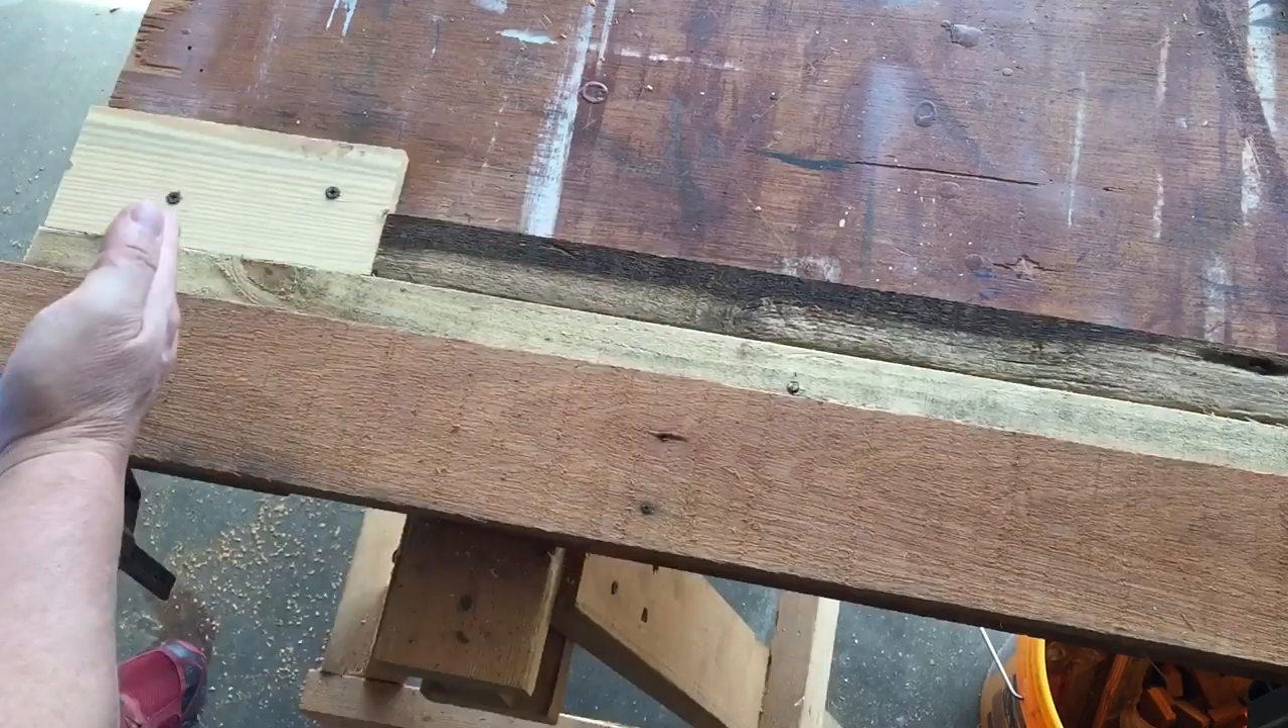All right, now I've clamped or I've screwed this little stop block in place right there because the router is going to be turning a certain direction and it's going to want to push the wood this way.